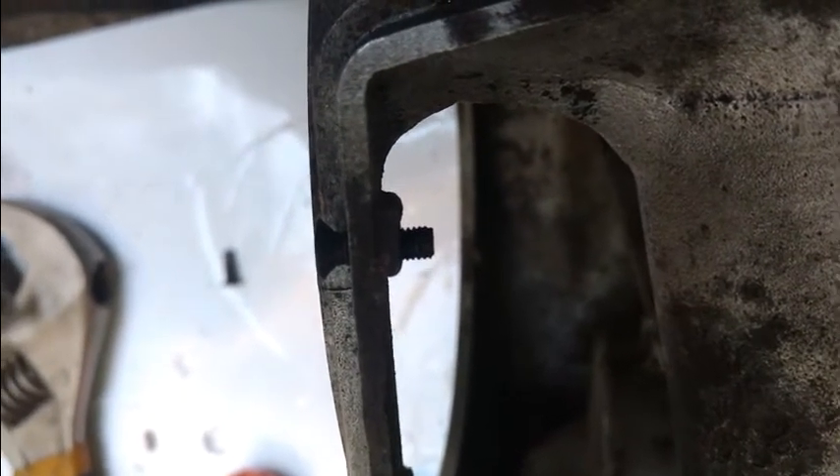Okay, so with some oil on the screw and some gentle turning in and out the screw that holds the fan adapter fan seal adapter in place is now in the hole where the broken screw was.